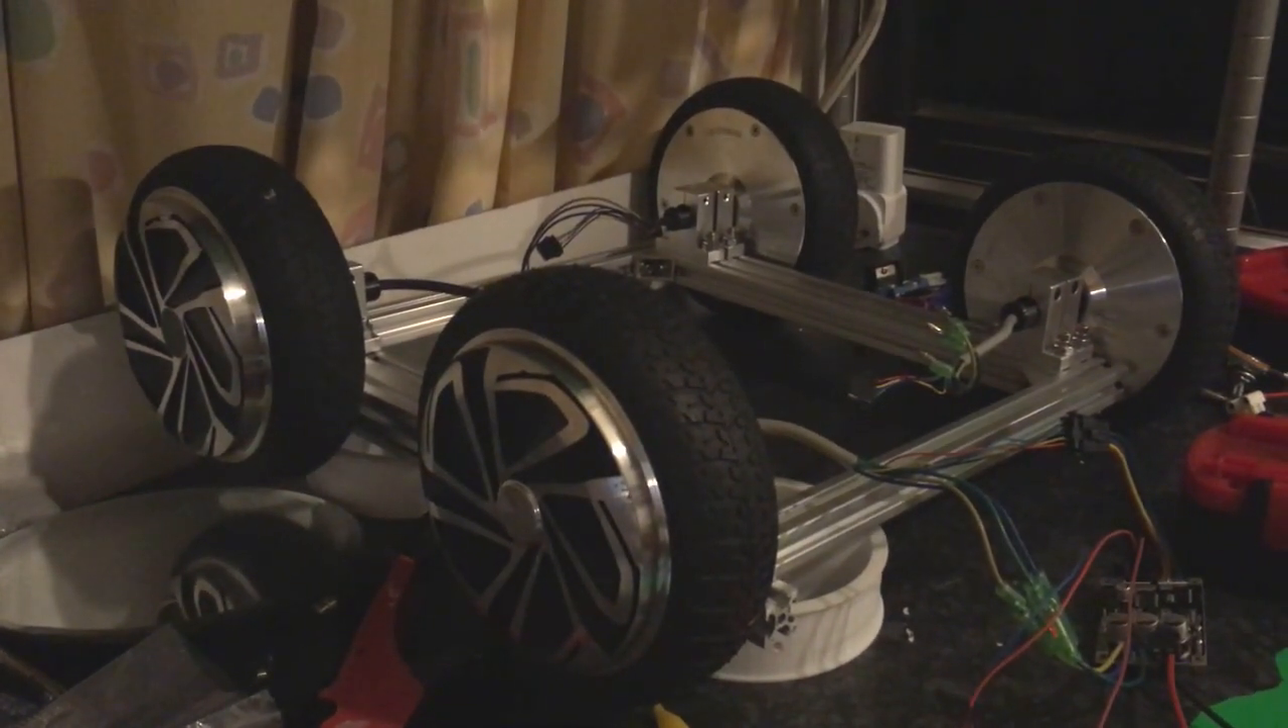You can see I got four motors on there already.